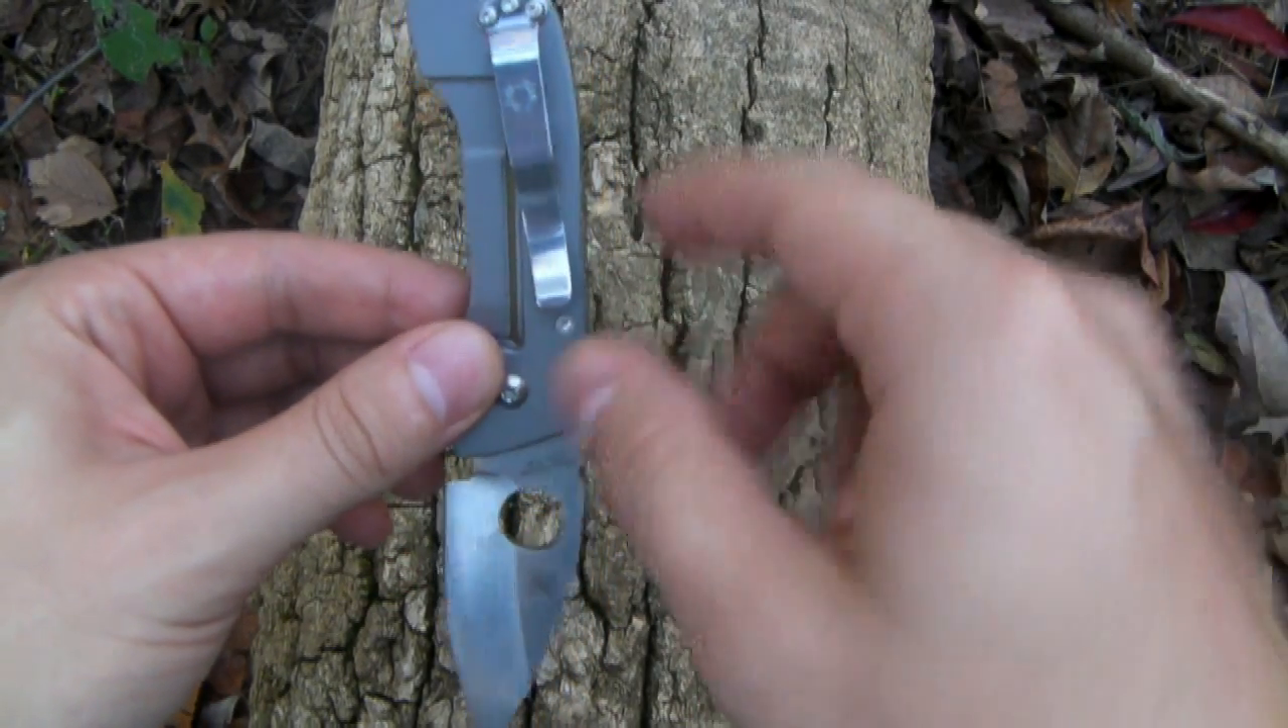This is kind of a funky looking pocket clip Not so much in the design of it, but more so how it's it's not really straight or flush it kind of comes at you at an angle.